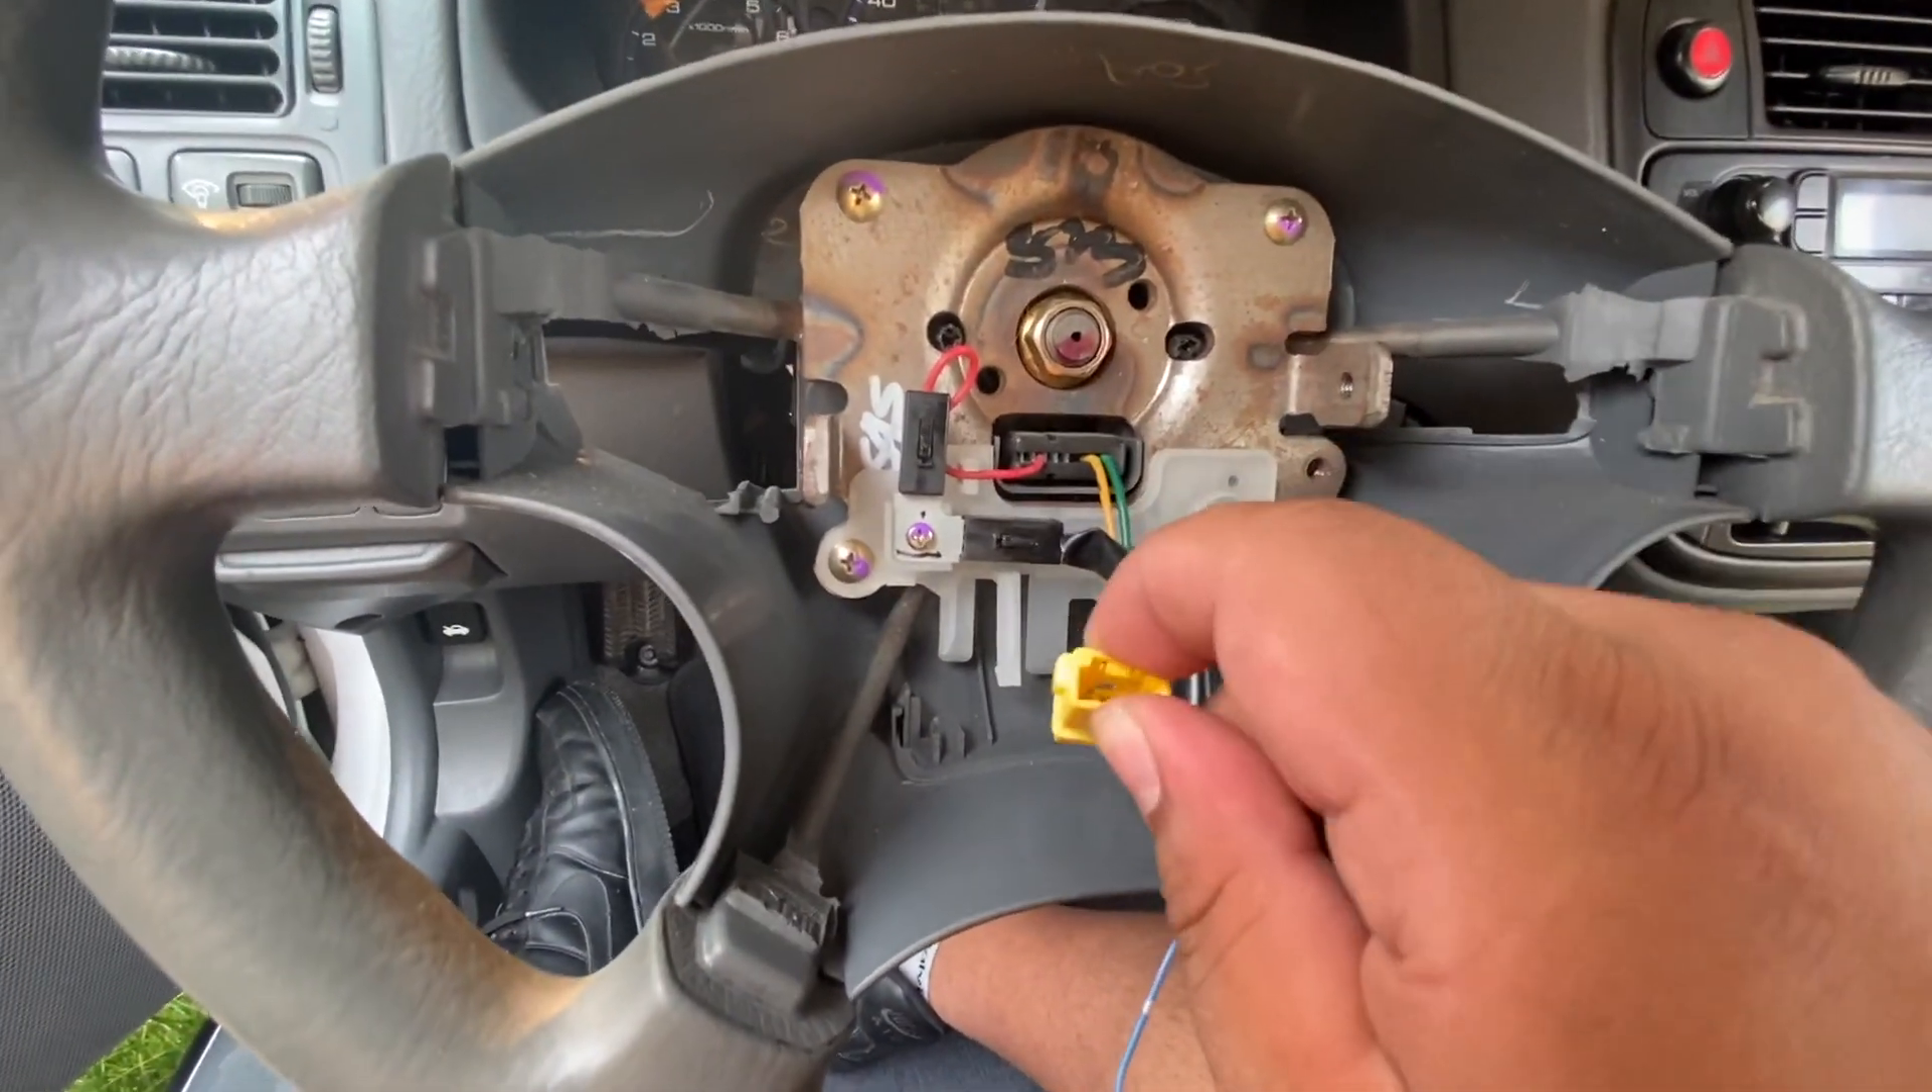The airbag is off. This is the little plug in right here.